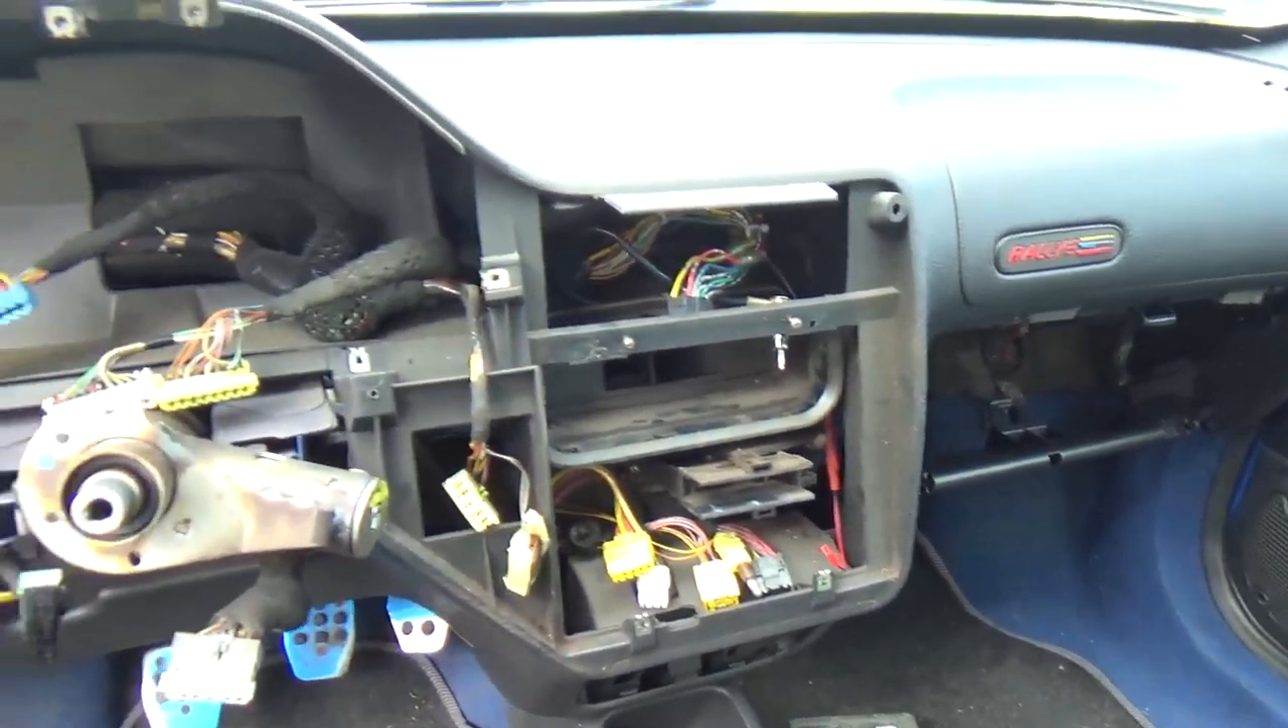Okay, this is how it's looking right now. We only have to remove the dash.